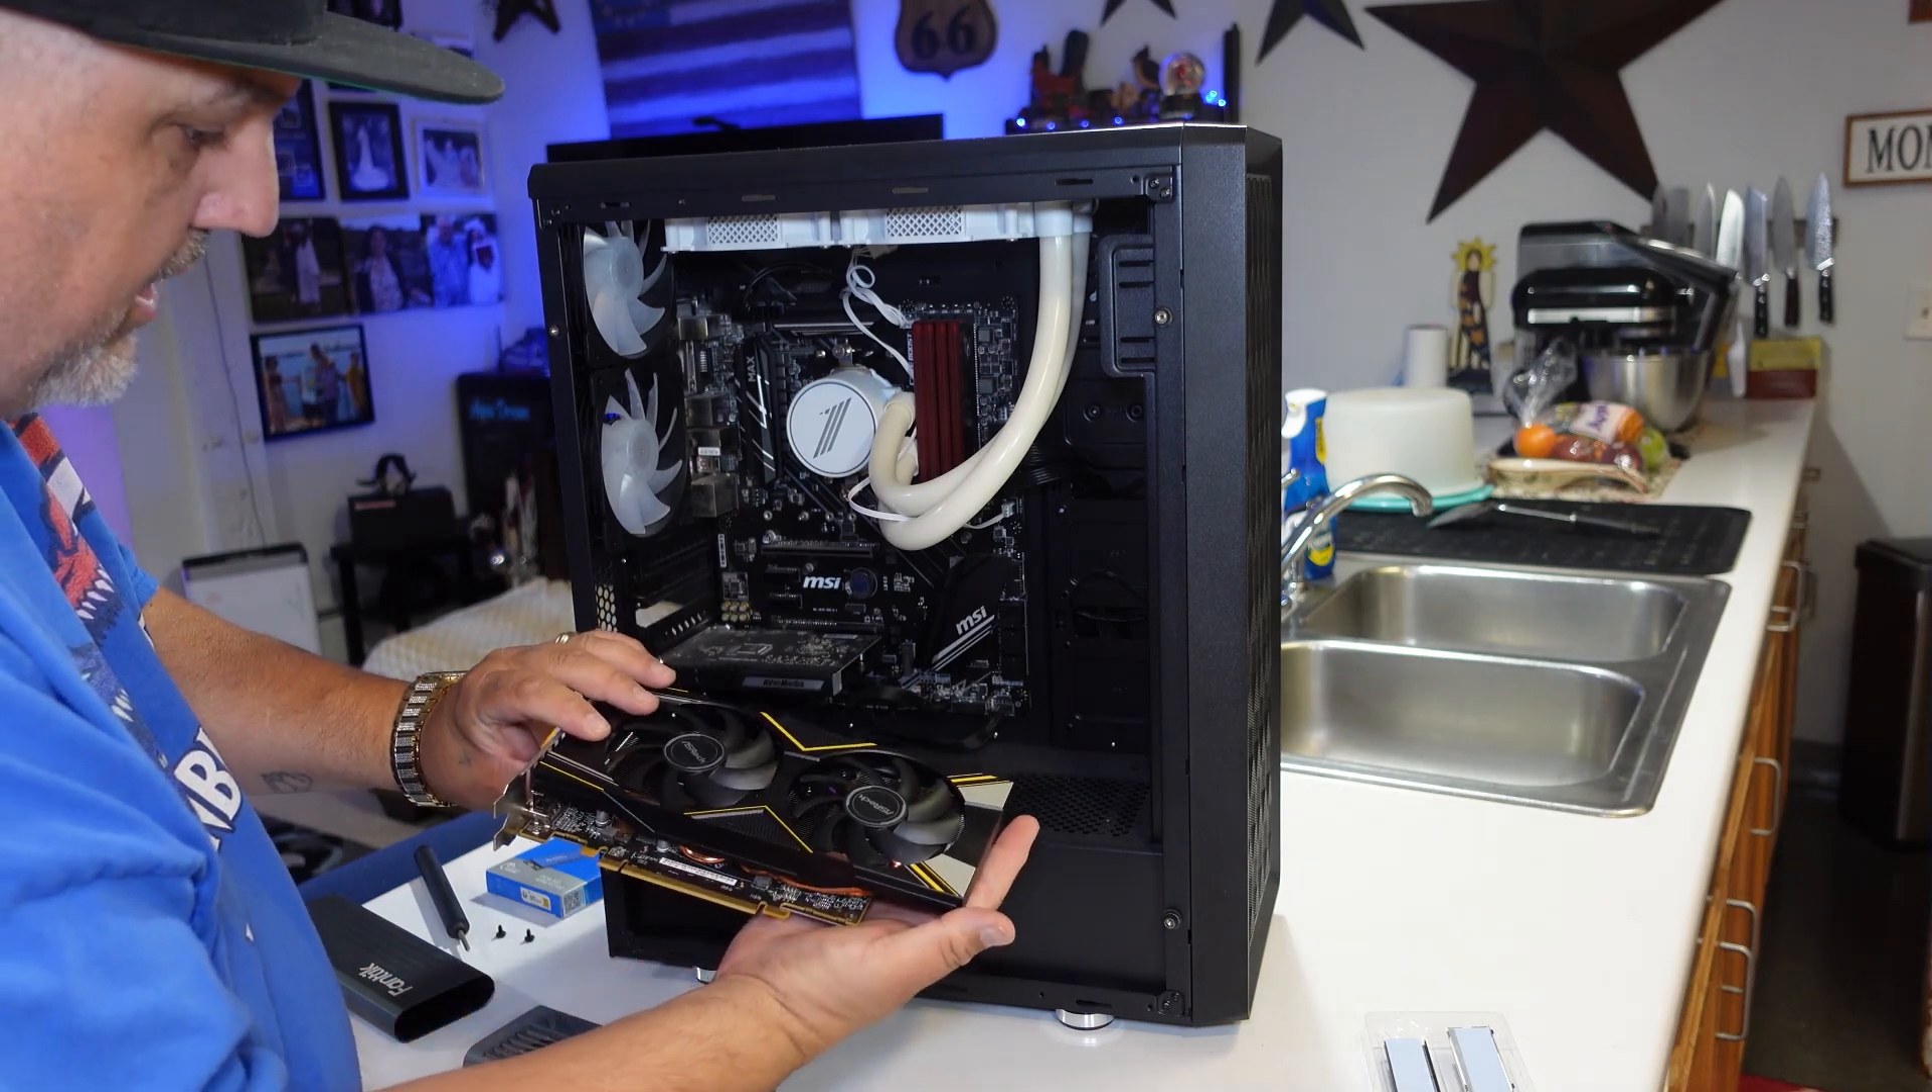Once we're out there the graphics card is out and we're good to go.